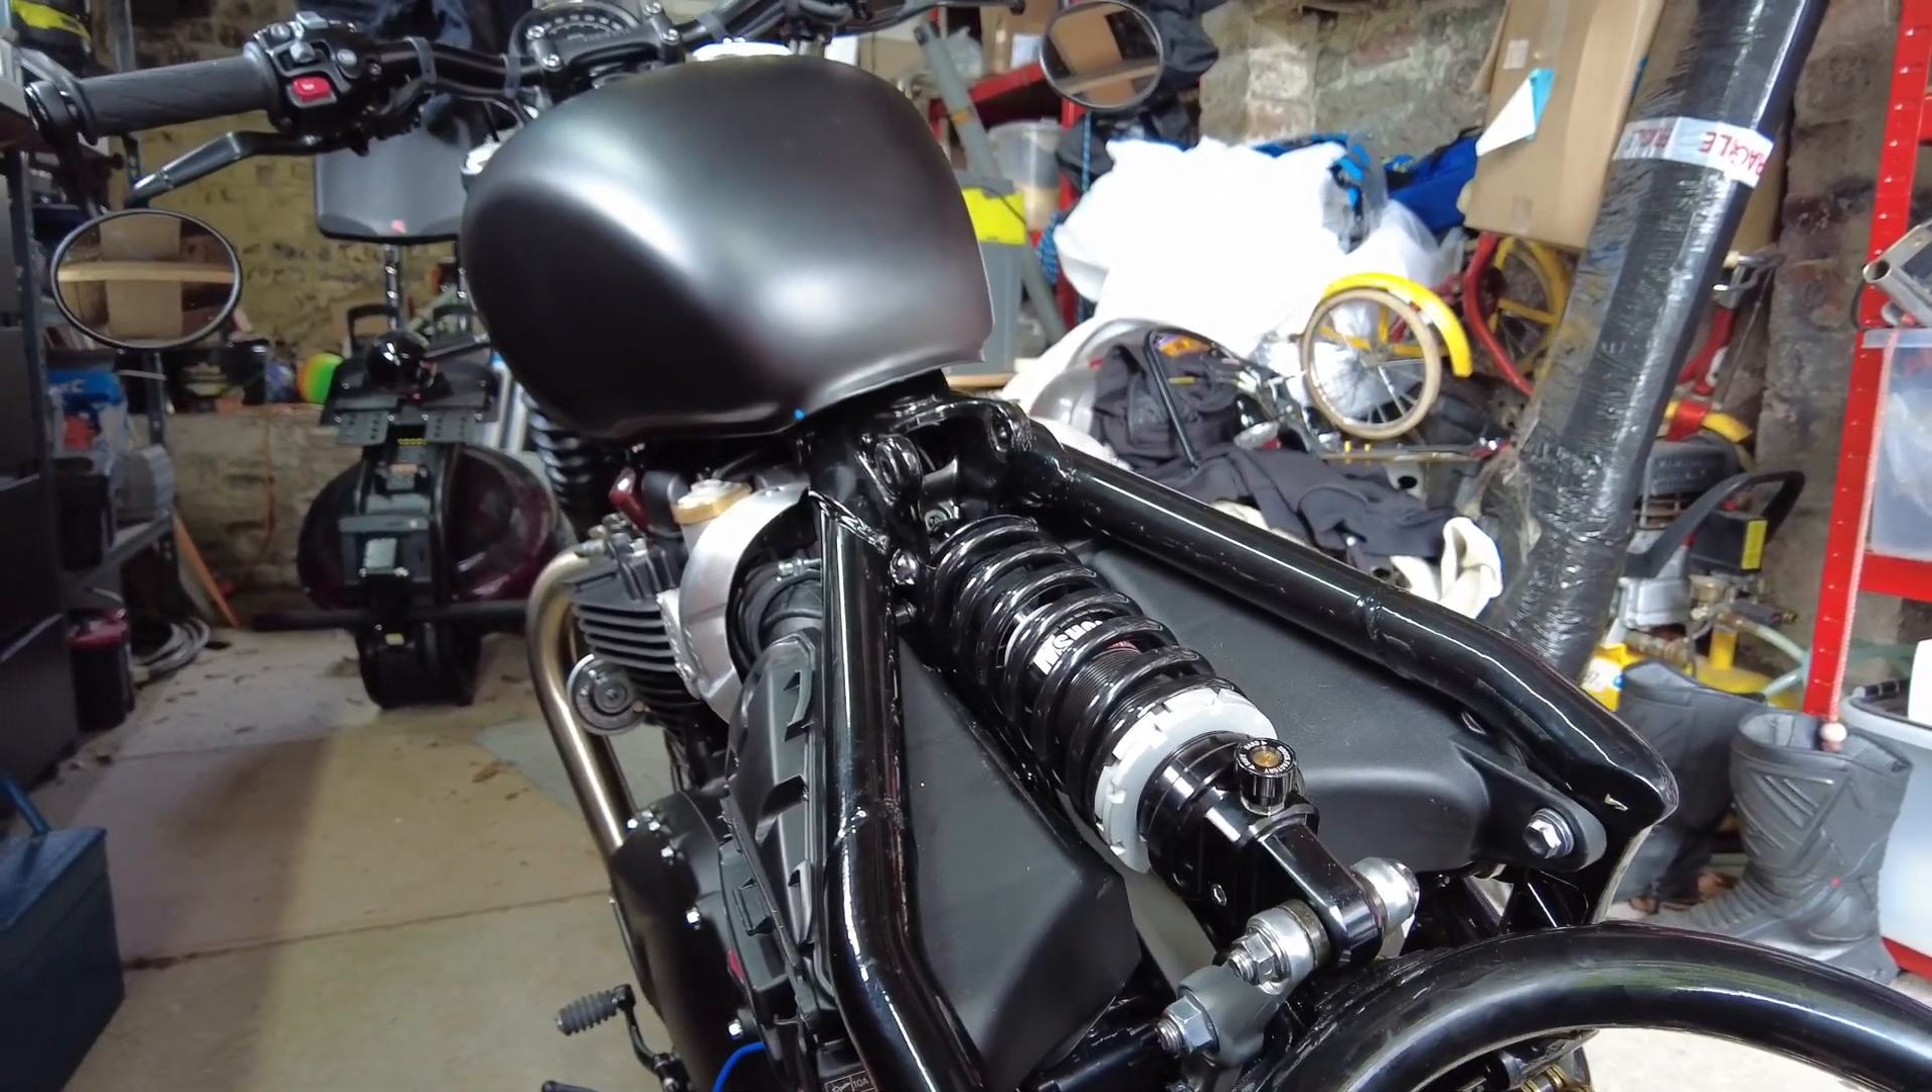You can see I've also removed the seat already.